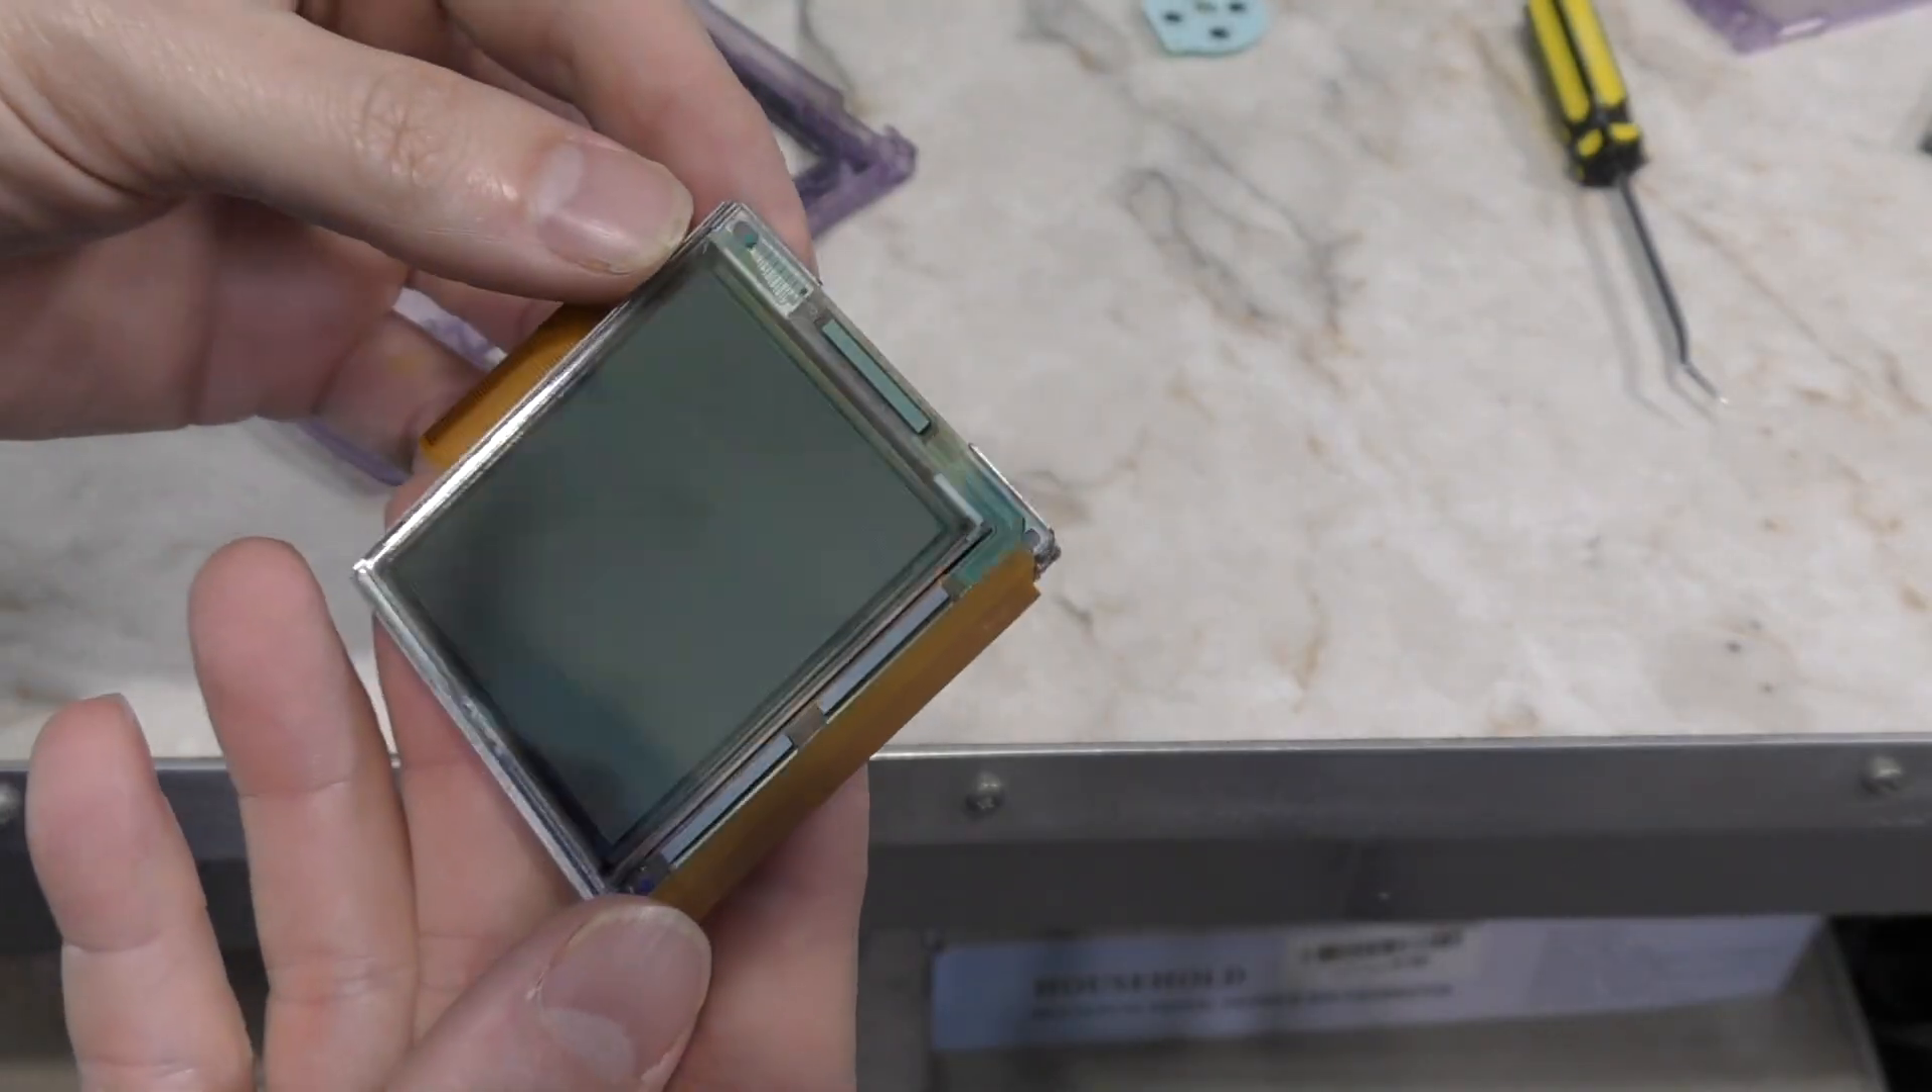And there you have it, the old screen is removed.